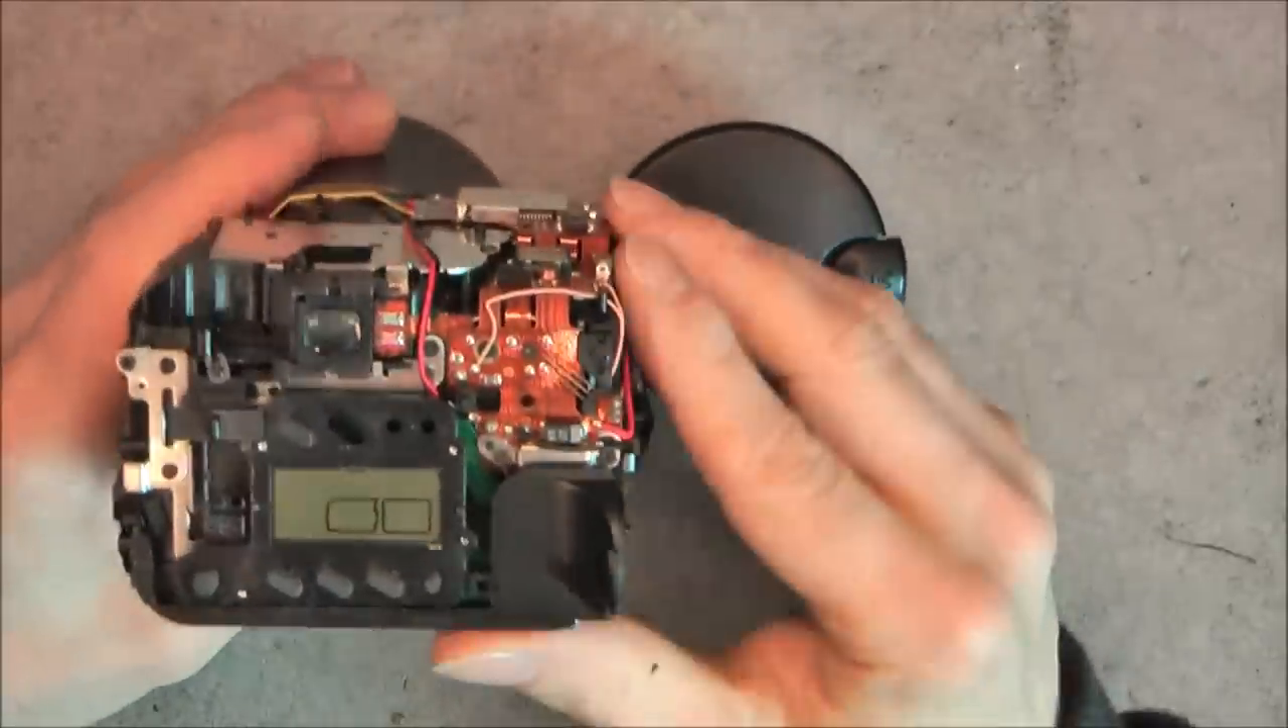Okay. Back cover is off here.